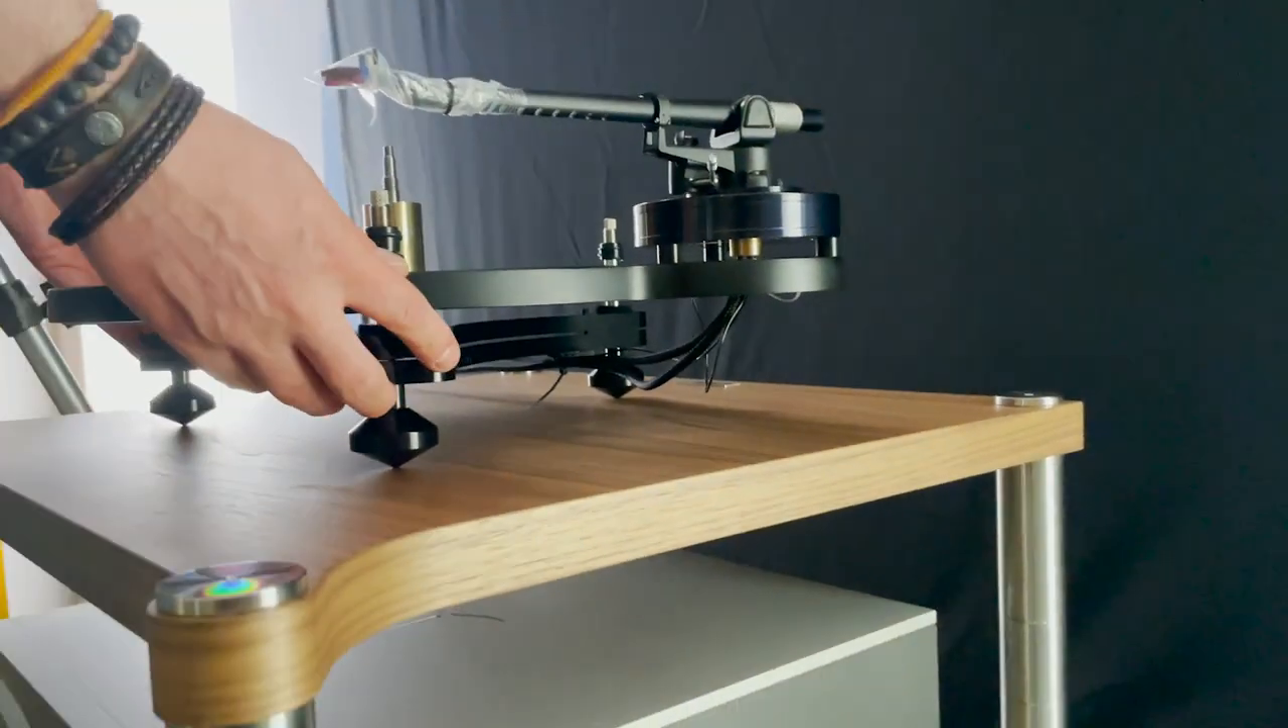So we've got the Tone Arm fitted. The base is level and in position.